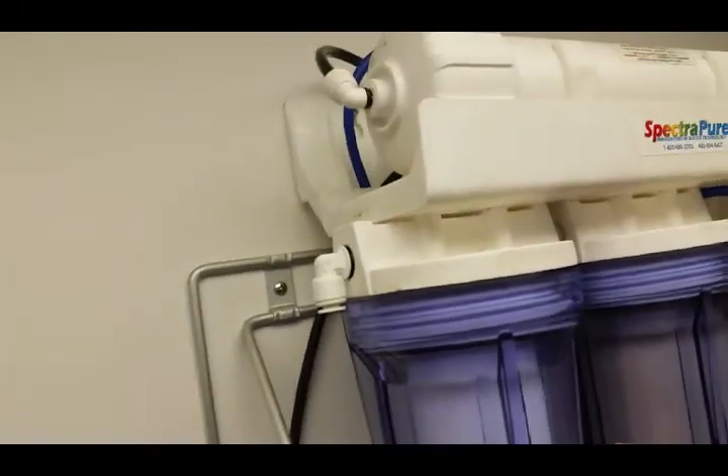I've got my RODI unit screwed to the wall.